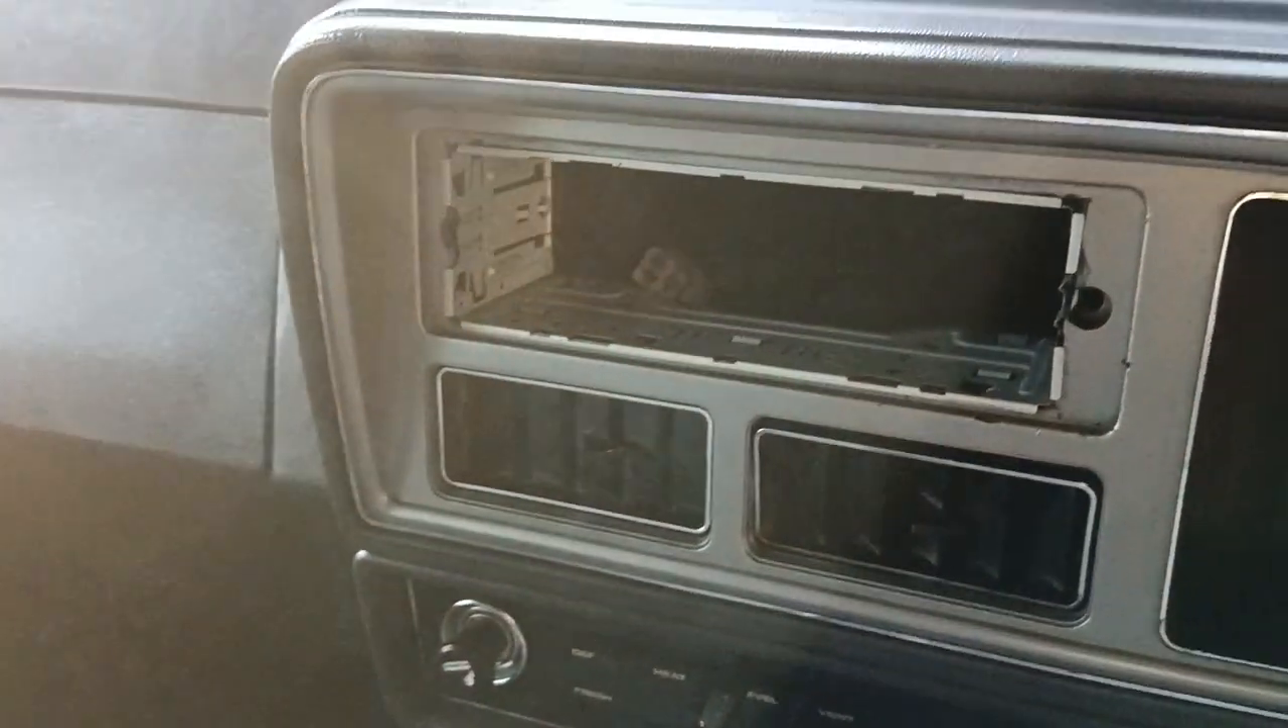The radio i haven't put in yet.